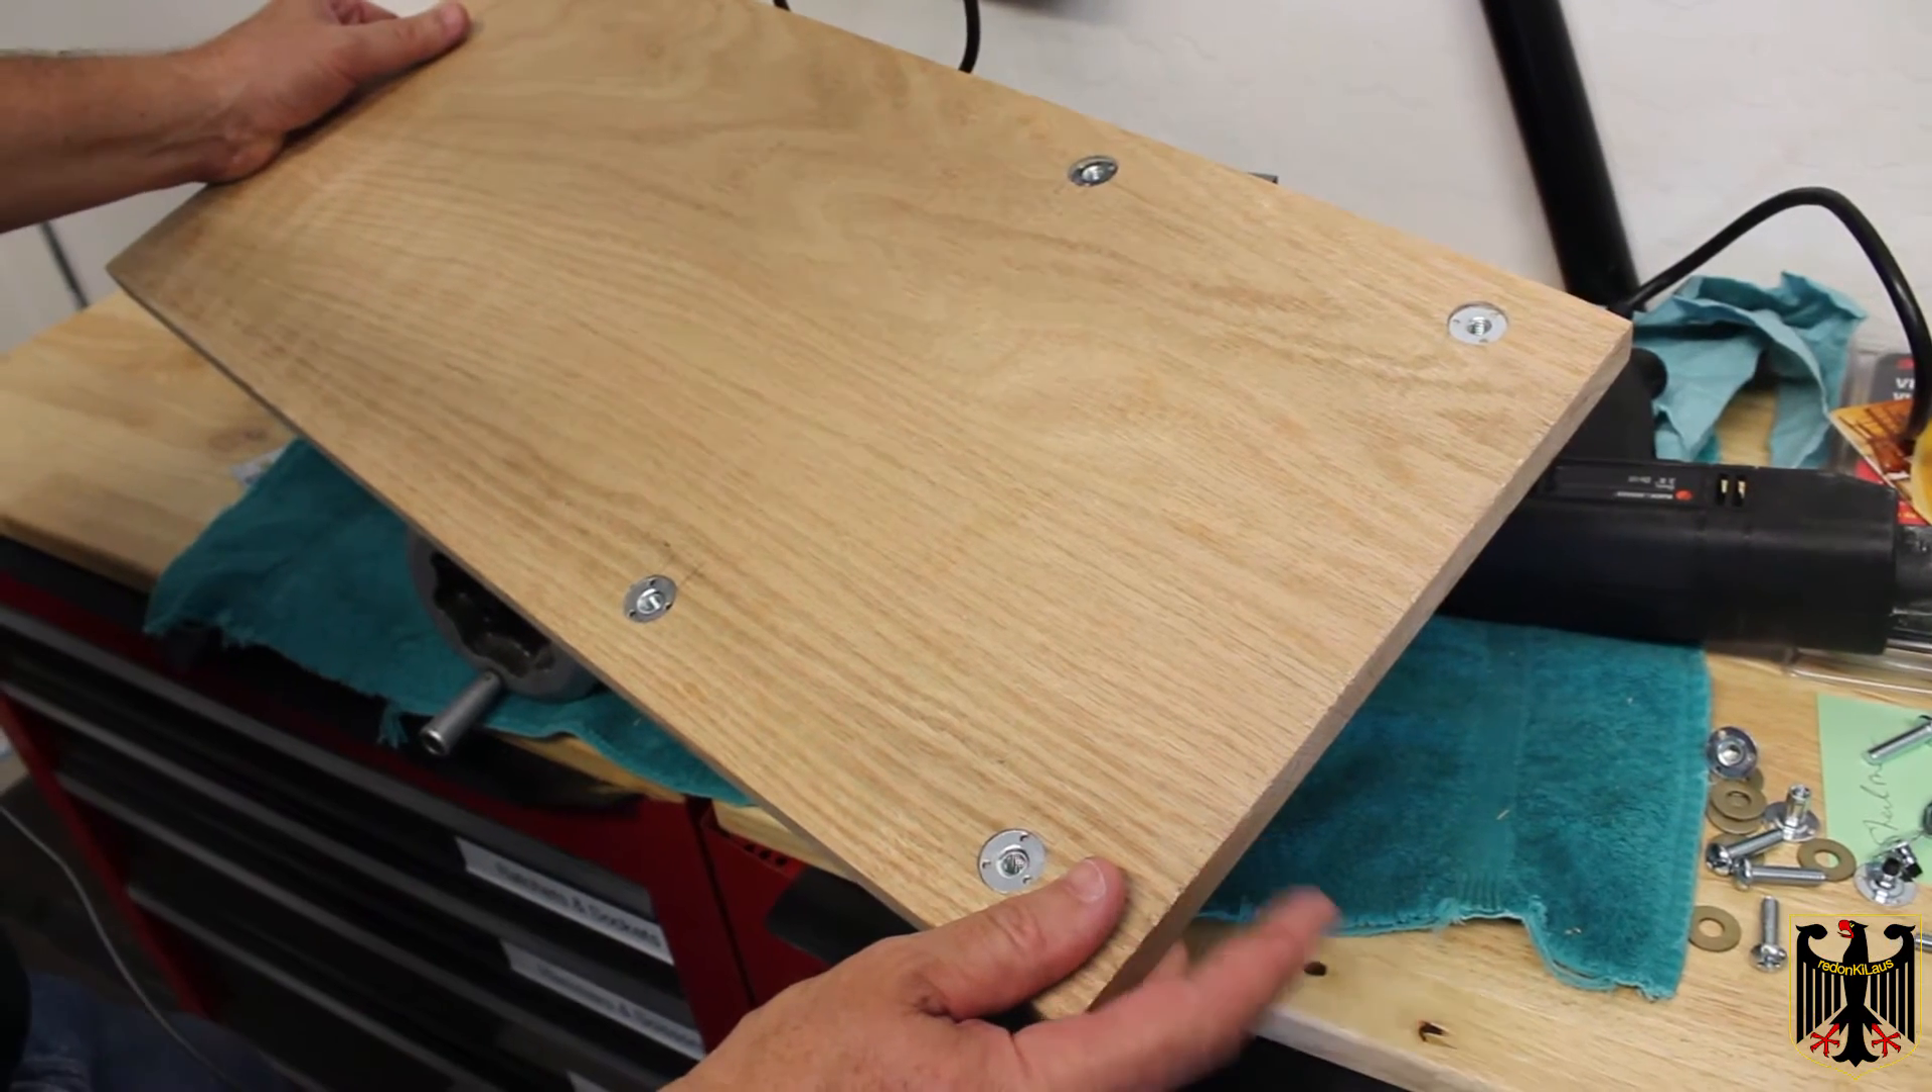Okay so I have the board ready now for the compound milling table I put these t-nuts in and the screws will go through from the other side.